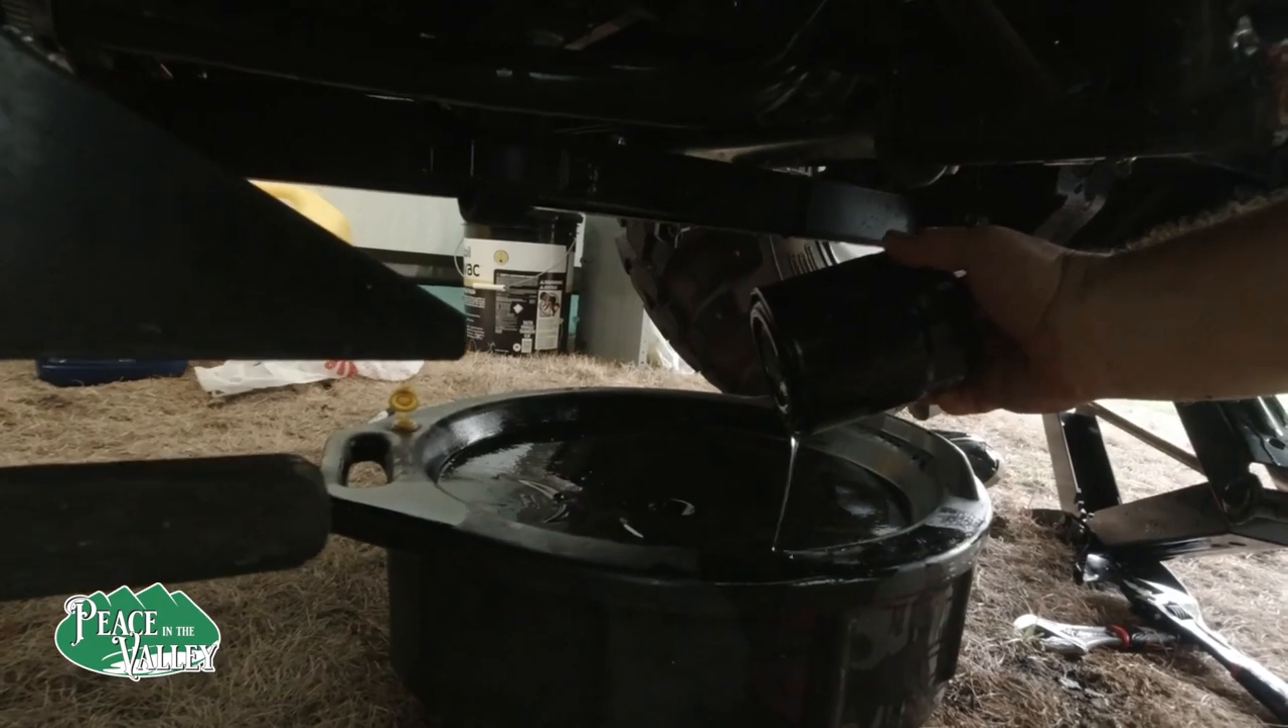Just about done. And we did get the filter off right here.